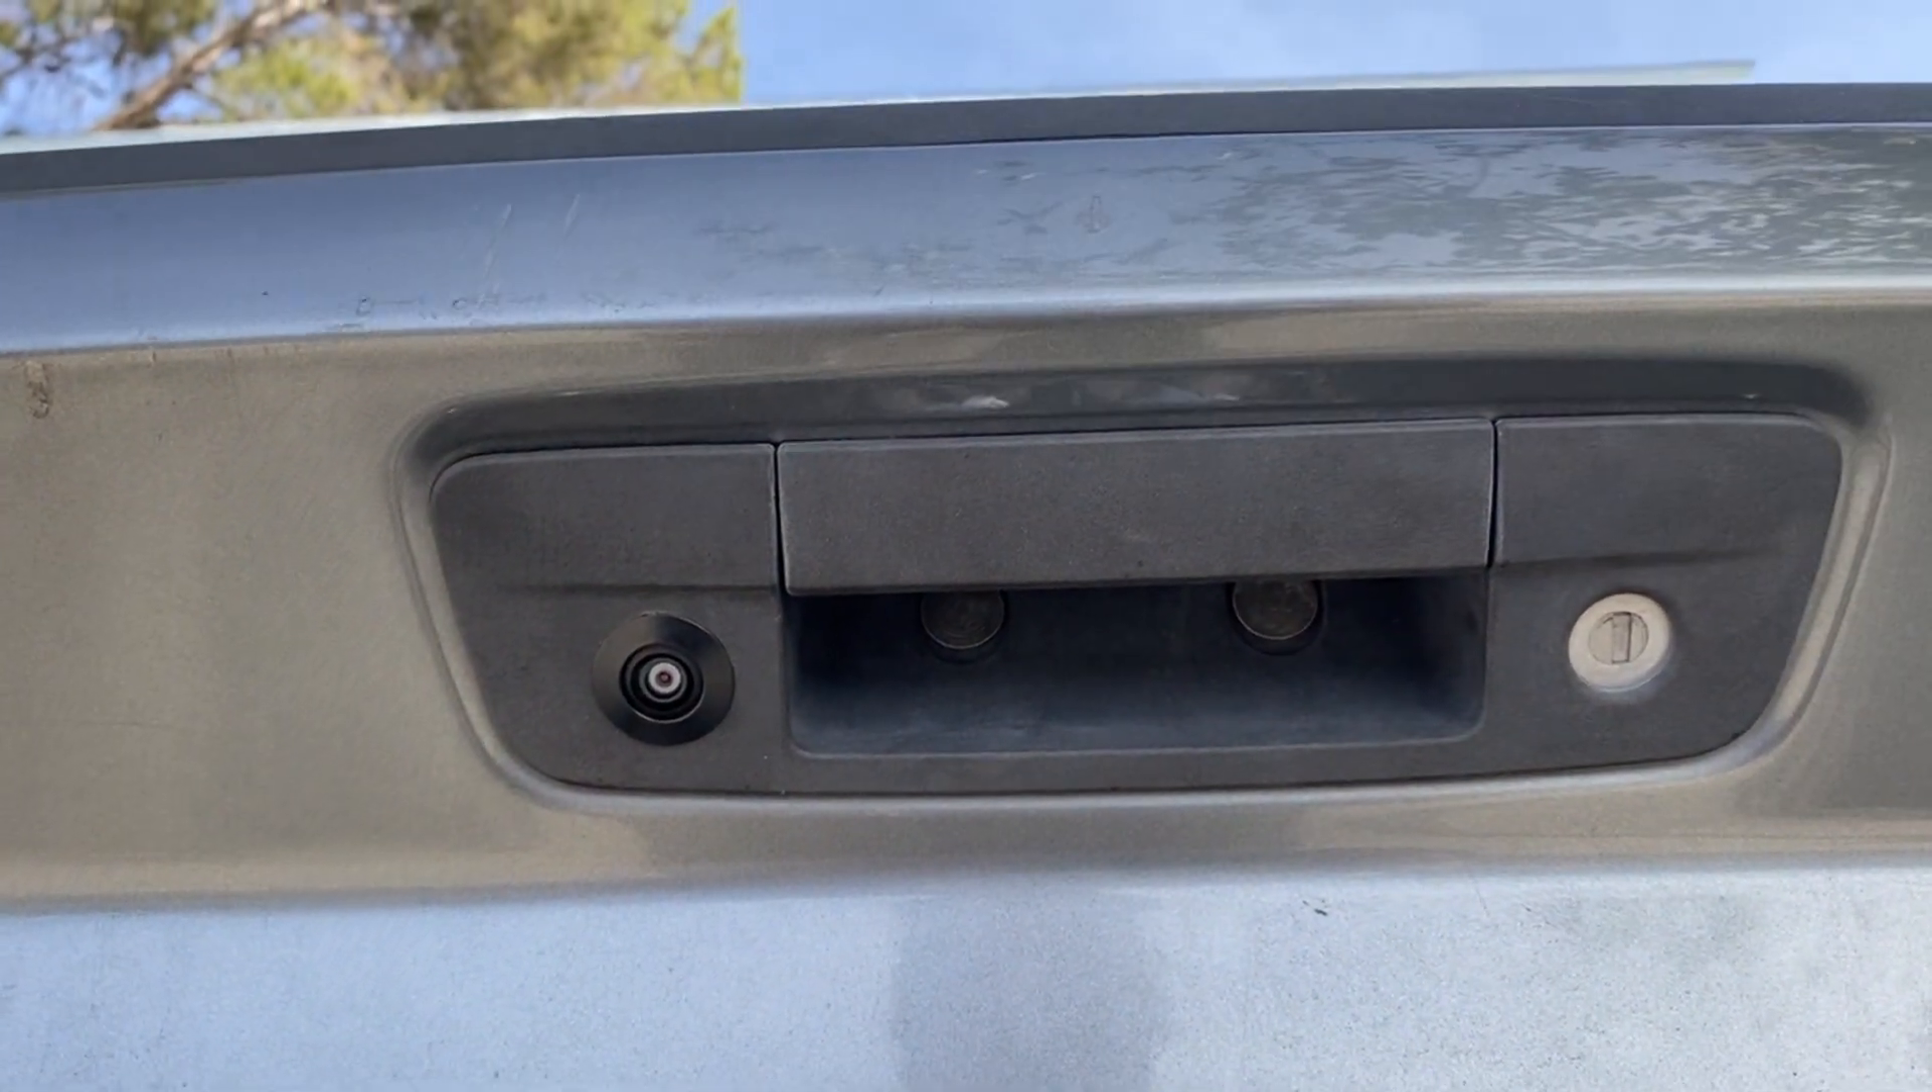This is what it looks like with the camera mounted in the tailgate handle.